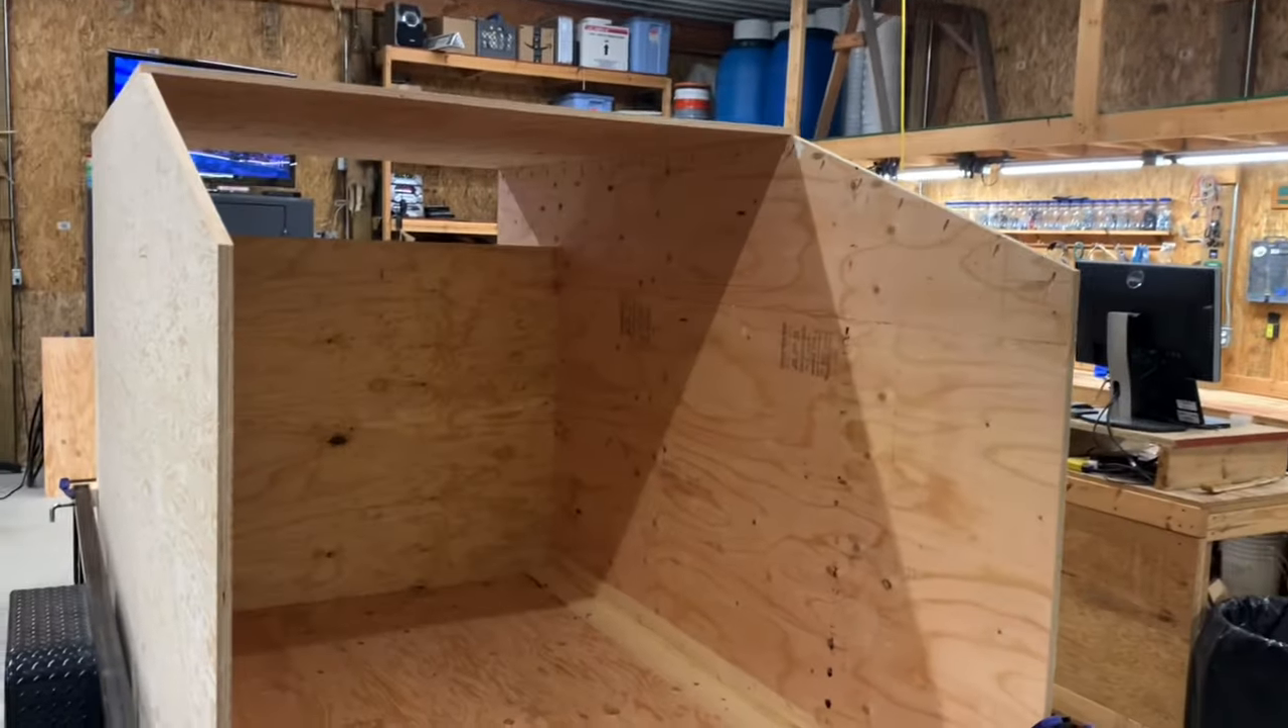I don't quite have the front panel on or the top but i do have one more sheet of plywood over there to deal with and there's a little piece over in the corner here.